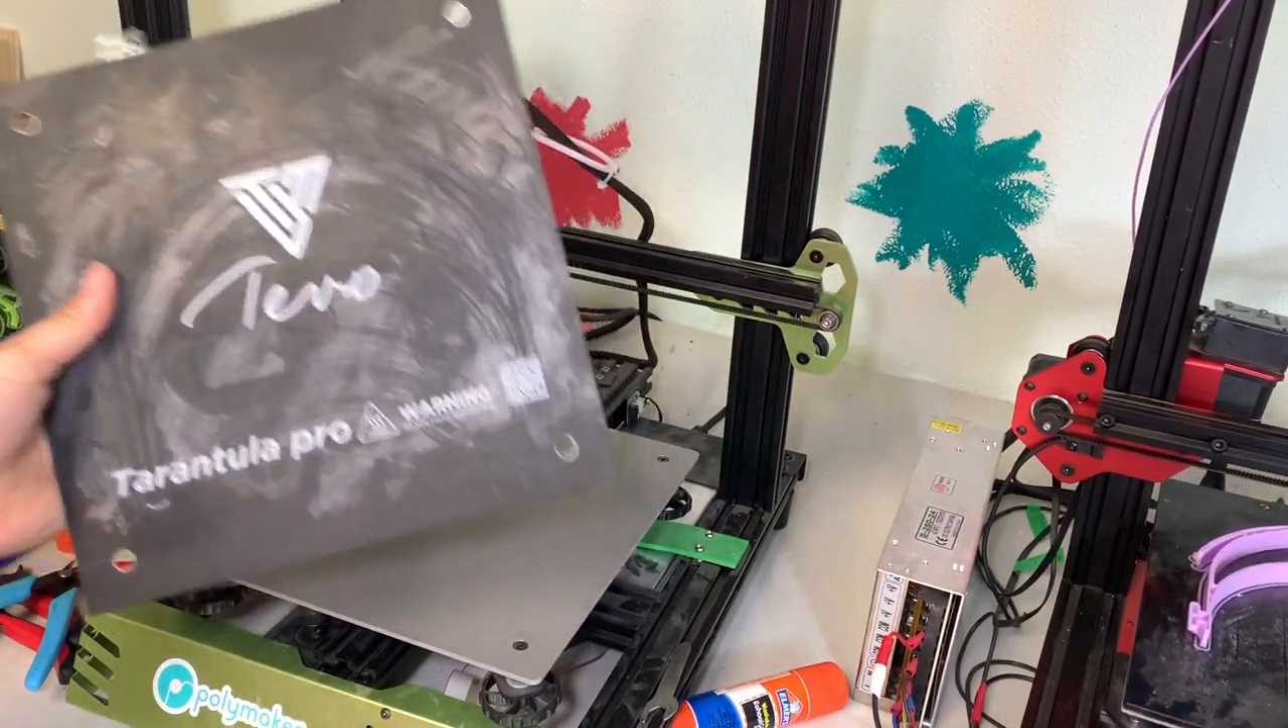So, there is the nice bed. This came off pretty simple.